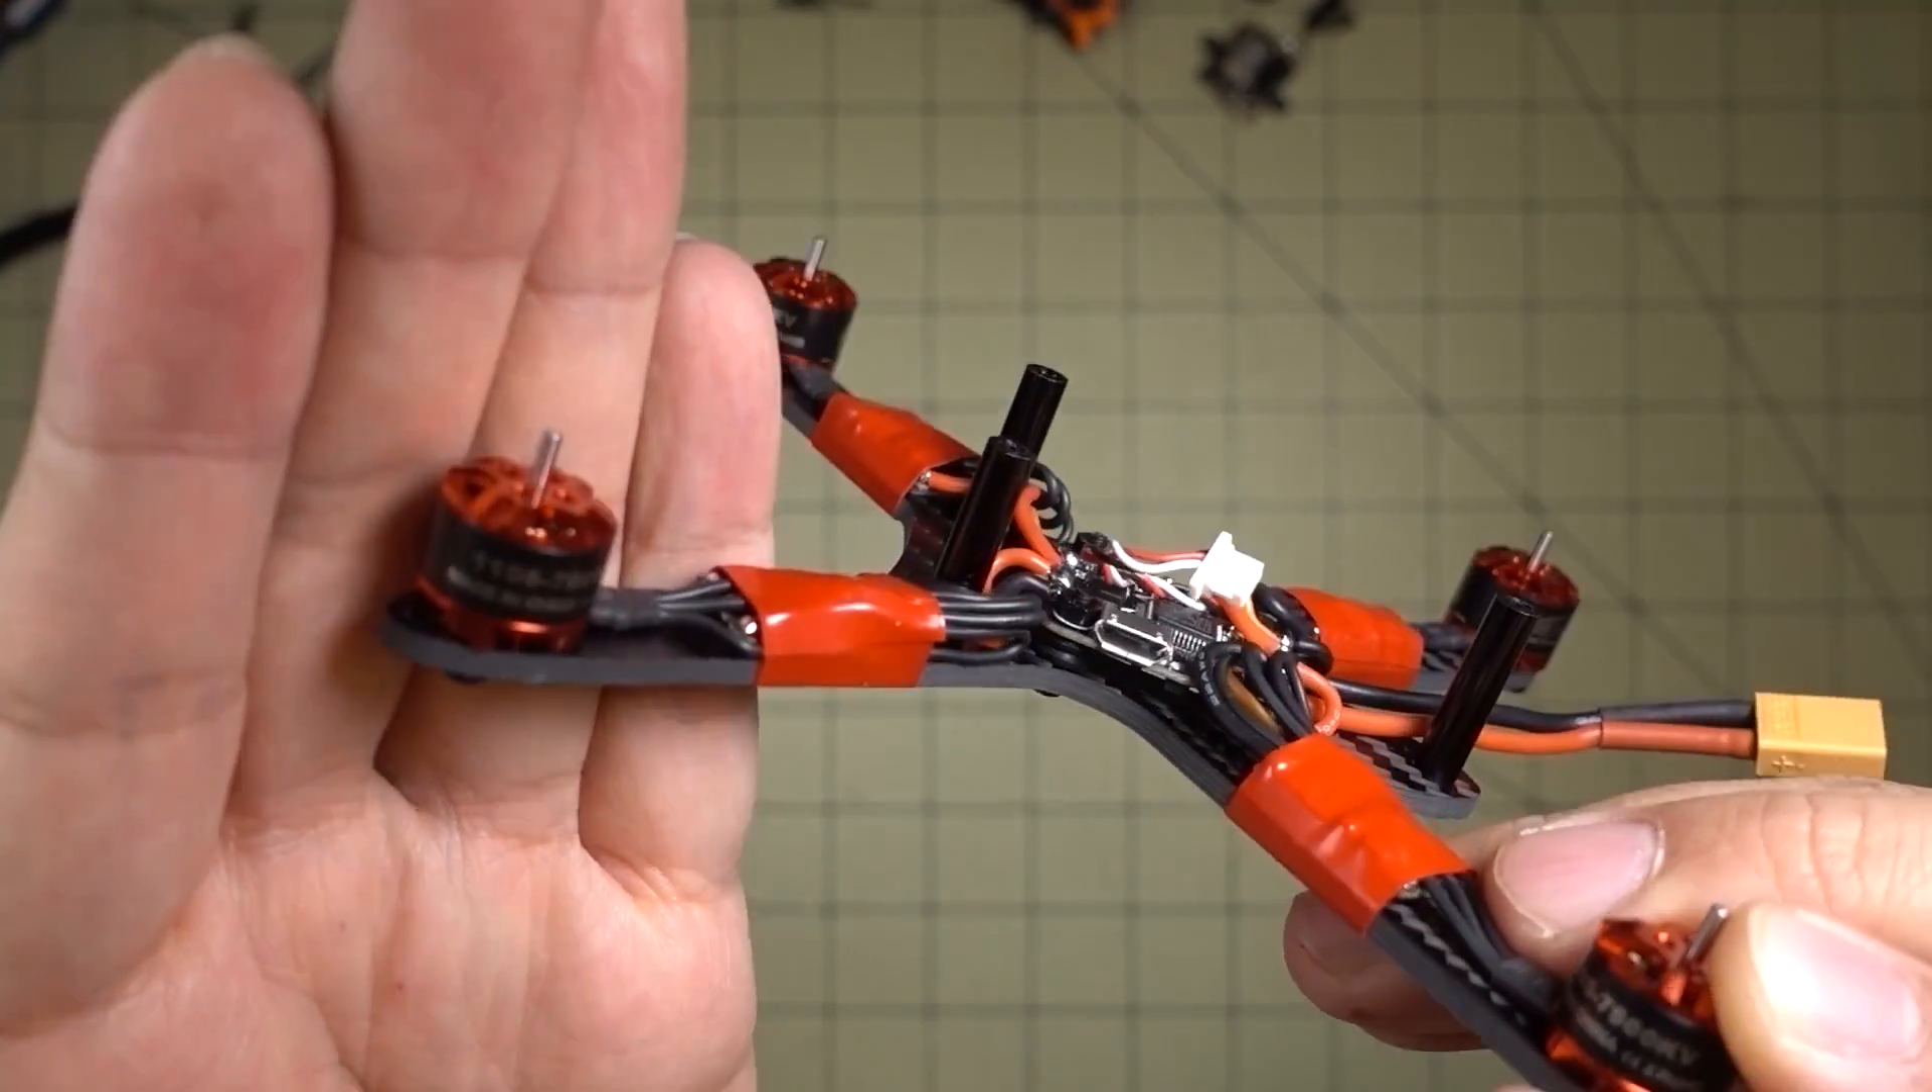Okay so here's what it looks like with the motors mounted. No soft mounting on the motors.